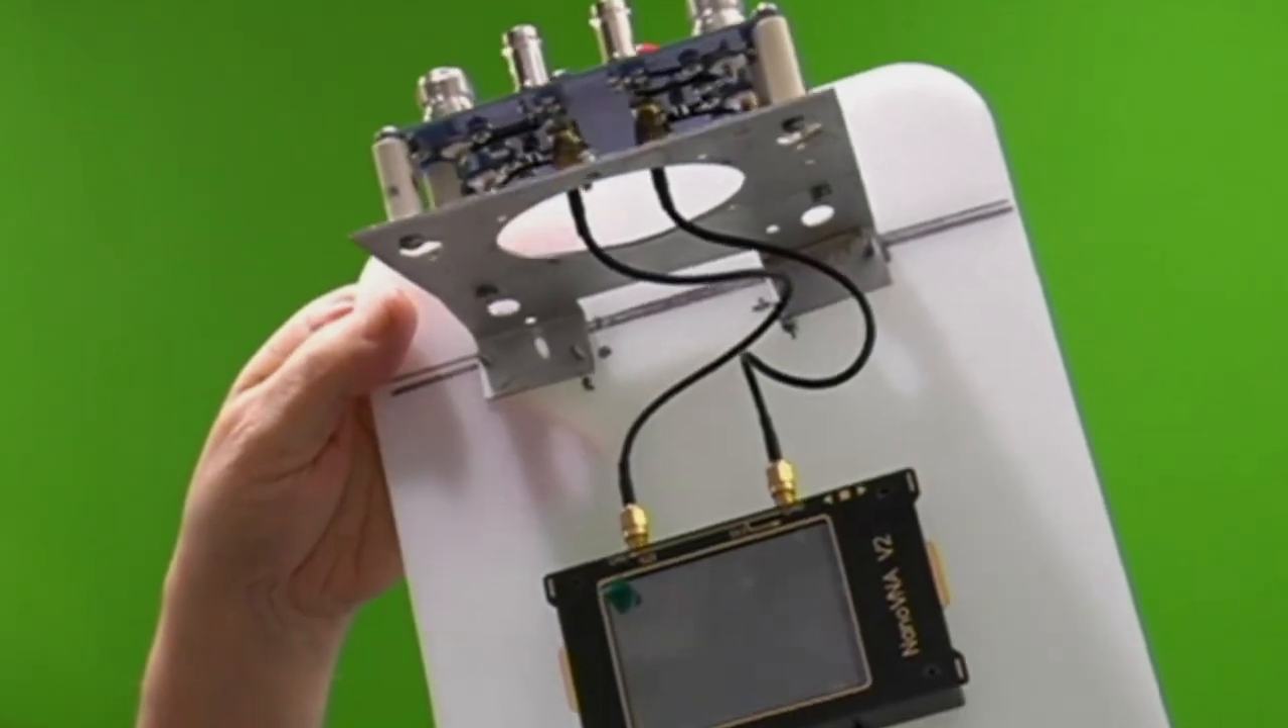So I attached the circuit board to an old metal bracket I had, which was part of a HAM-M rotator control box.